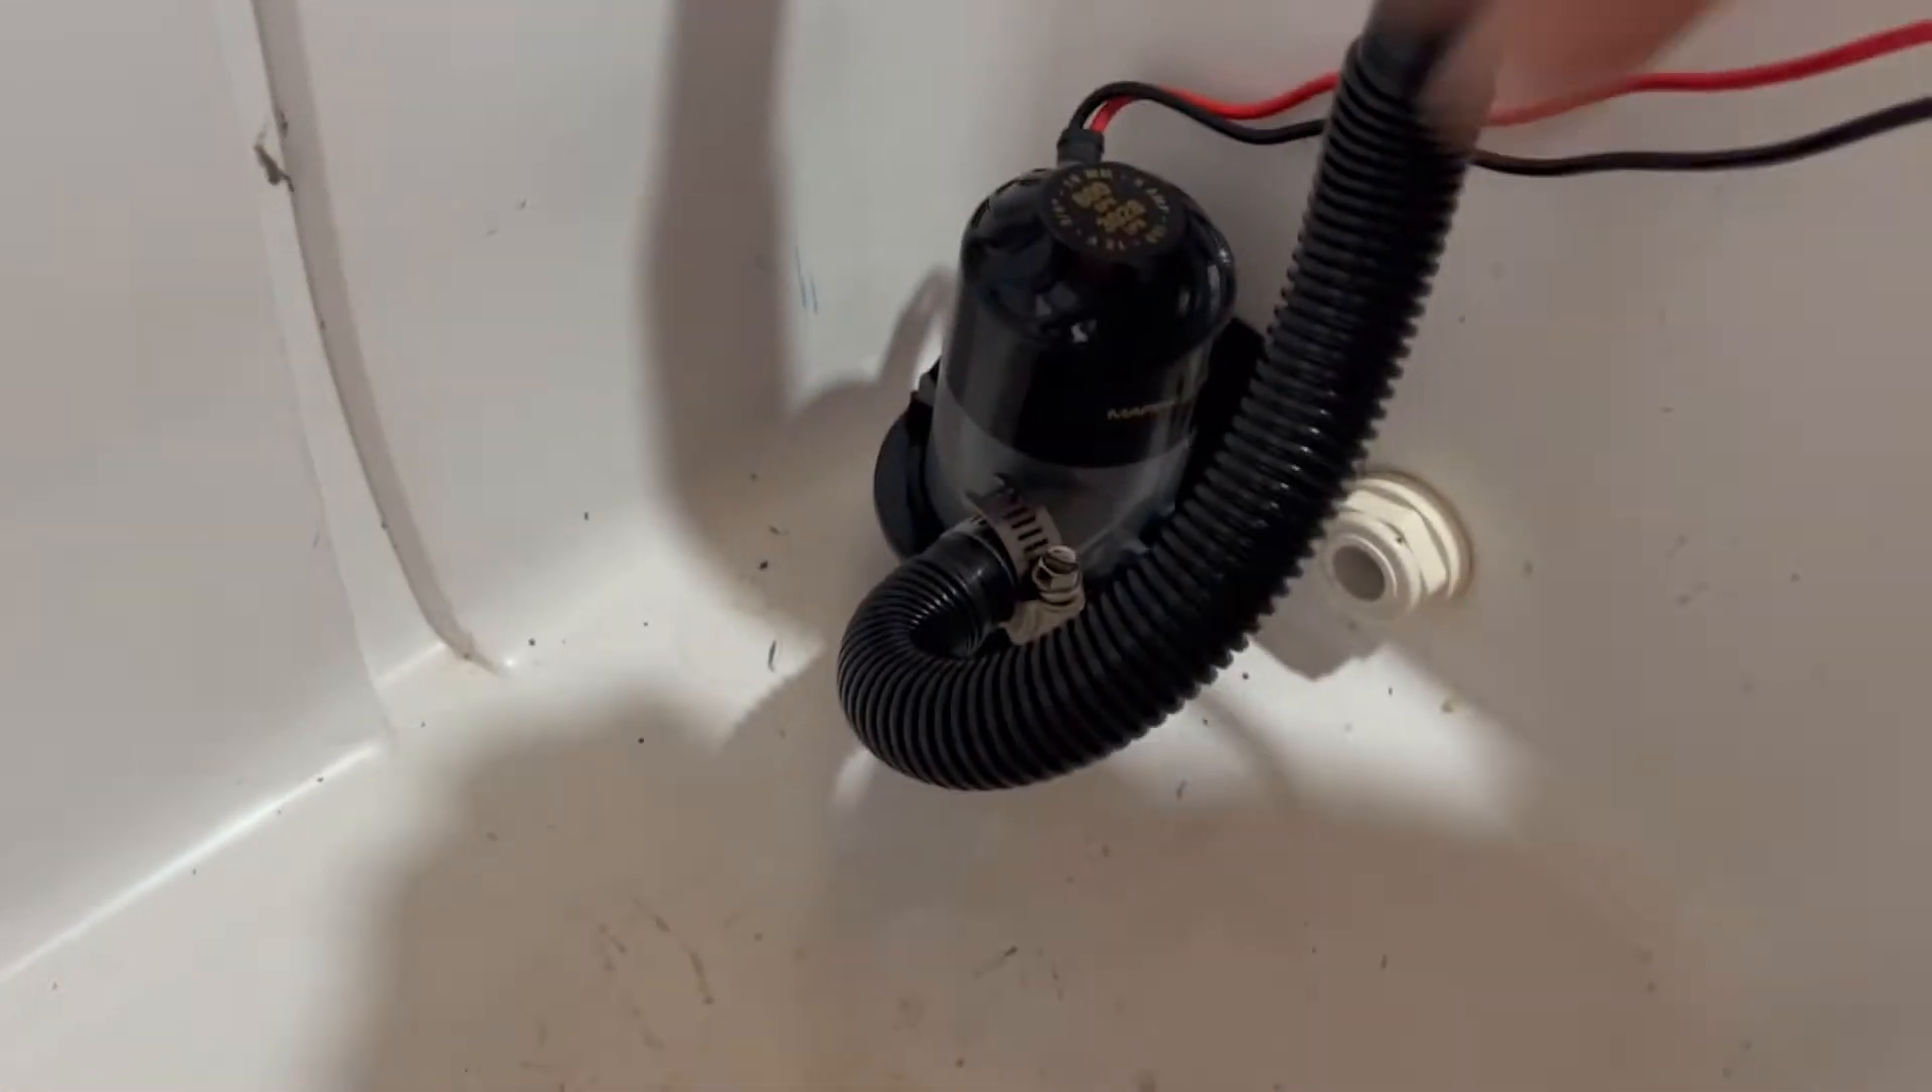All right so we have the hose all hooked up this is all ready to go.